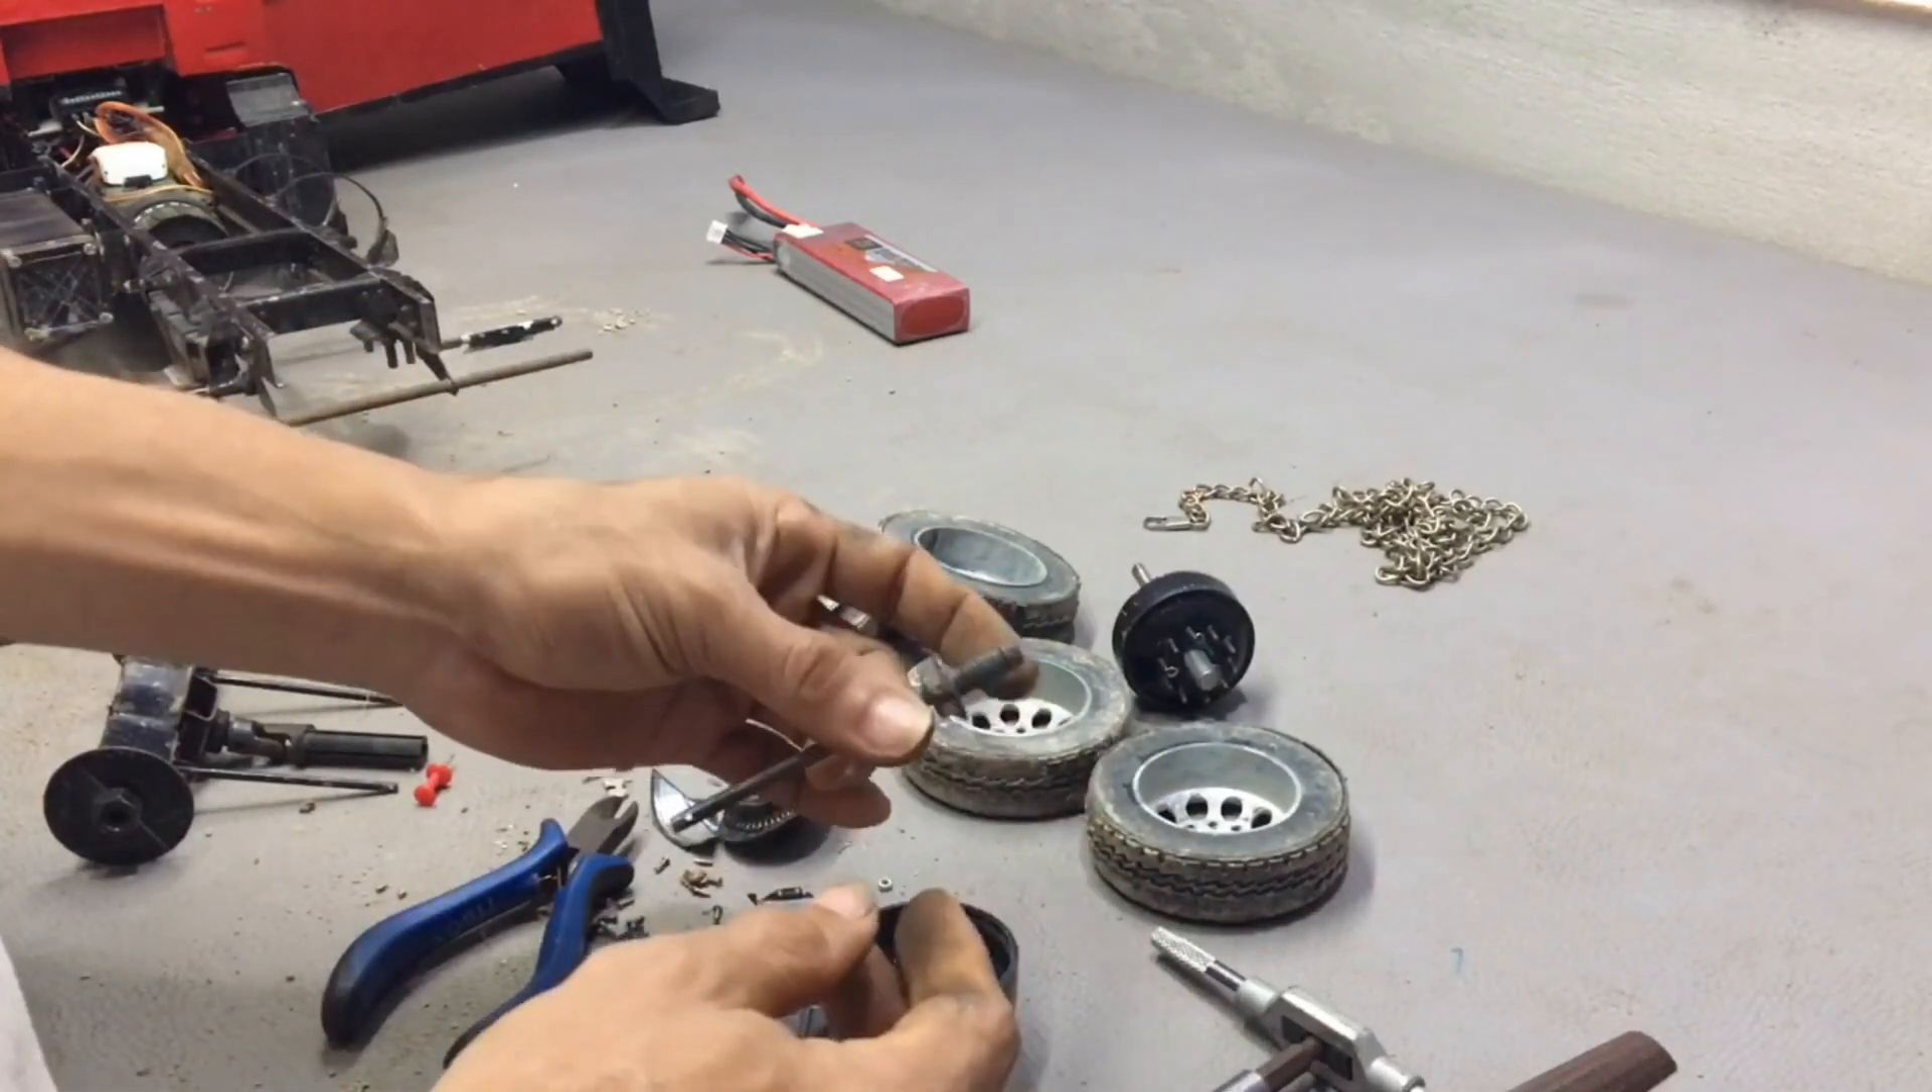Now all the wheels are removed and I do not need to use this anymore.